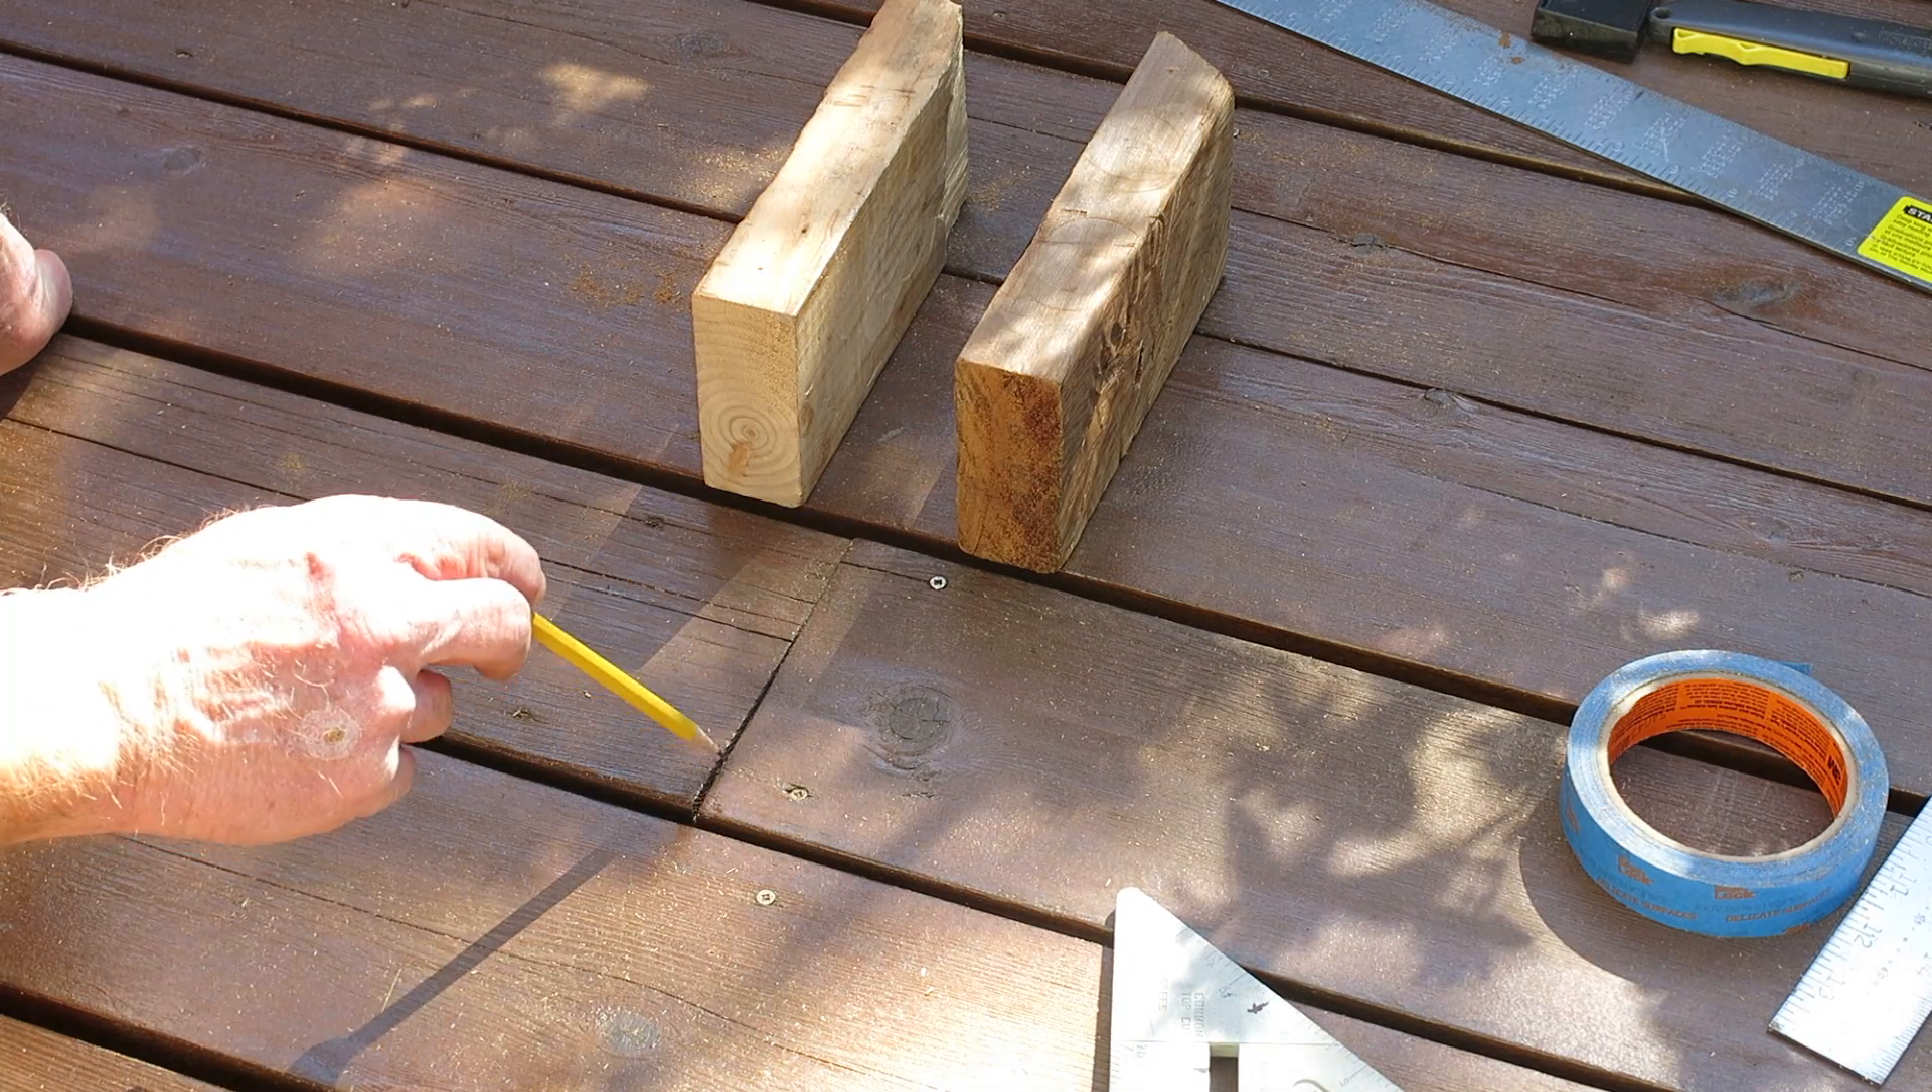The problem is is that this decking is too tight right here so I want to open this seam up a little bit.